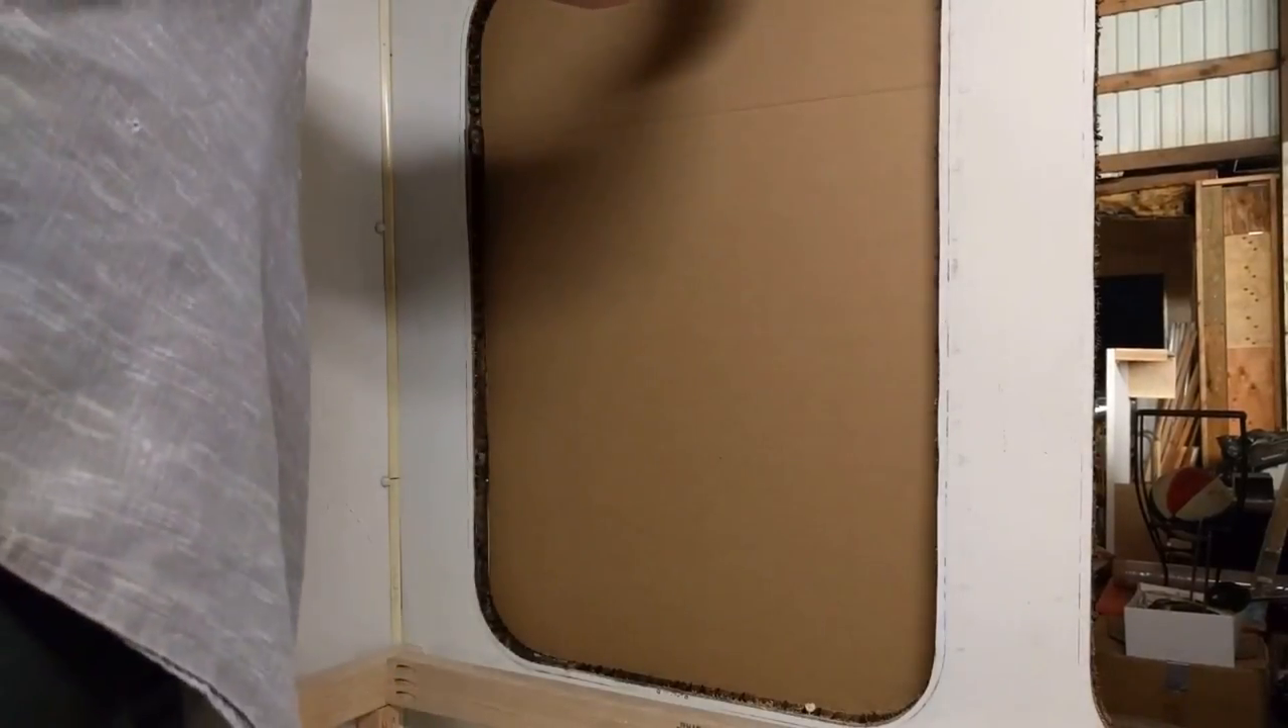And I've cut a piece of corrugated cardboard and taped it to the outside of the bus.